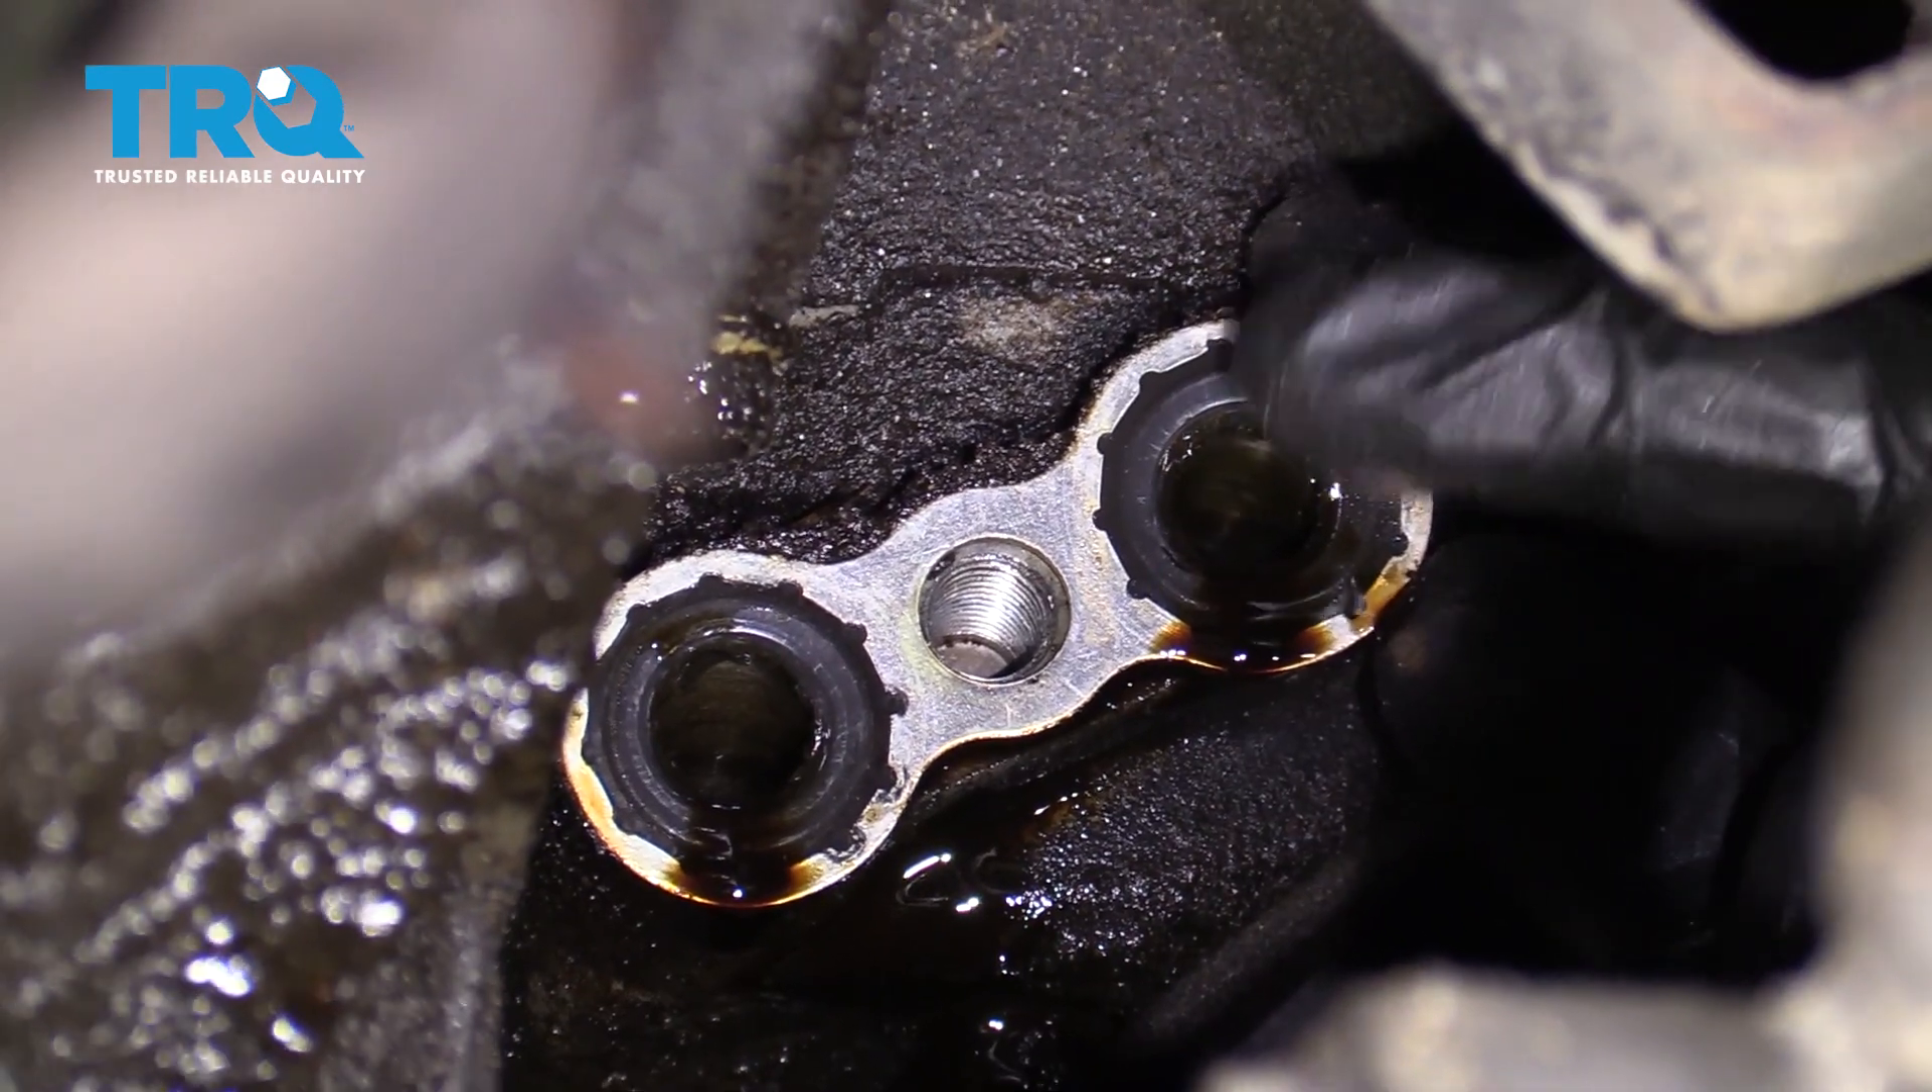Okay, so now that we have that out, what you're probably going to notice is I still have my gasket on the engine itself.